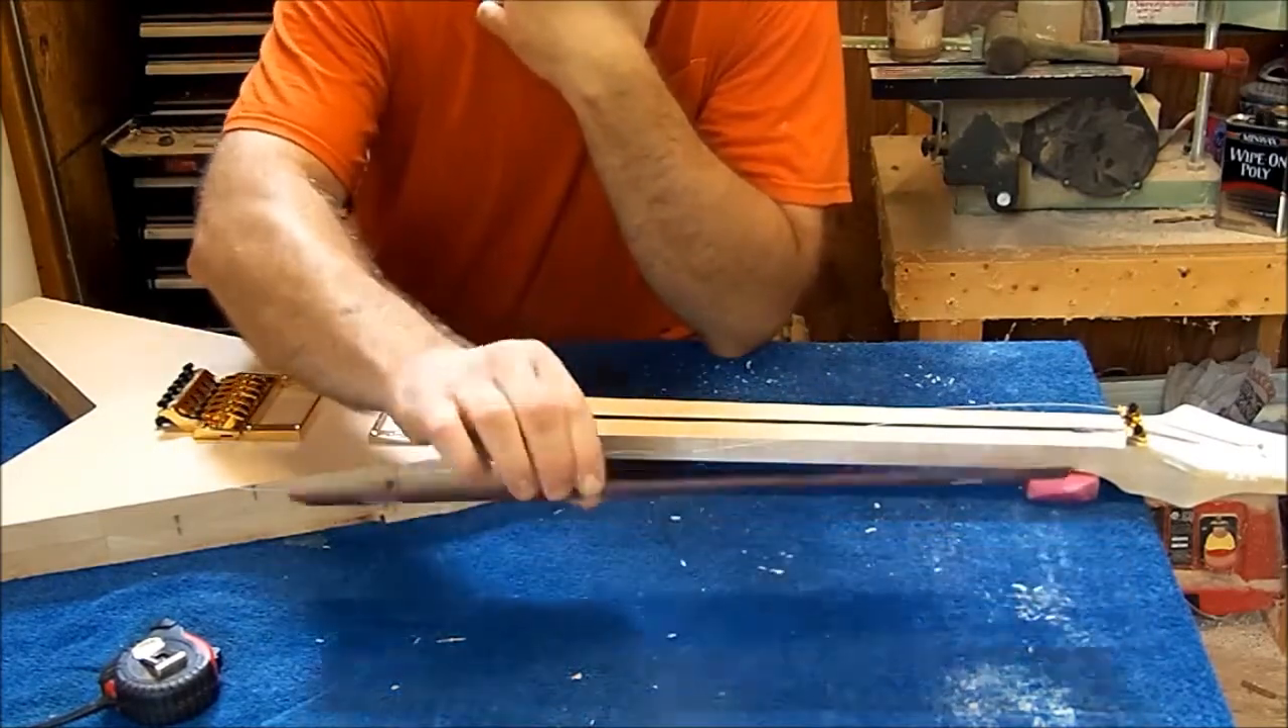This fretboard hasn't been glued on yet. I got to put binding around it yet.